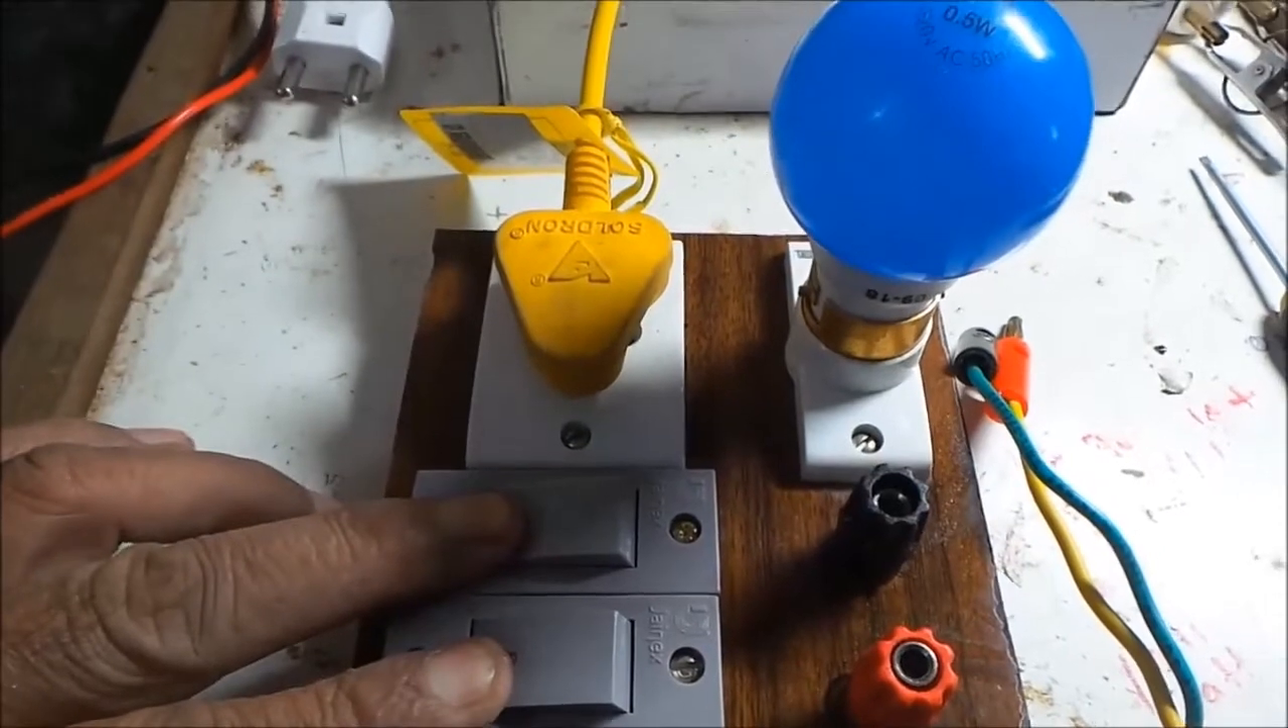ये सॉल्डरिंग प्लग है यहां लगा दिया मैंने।